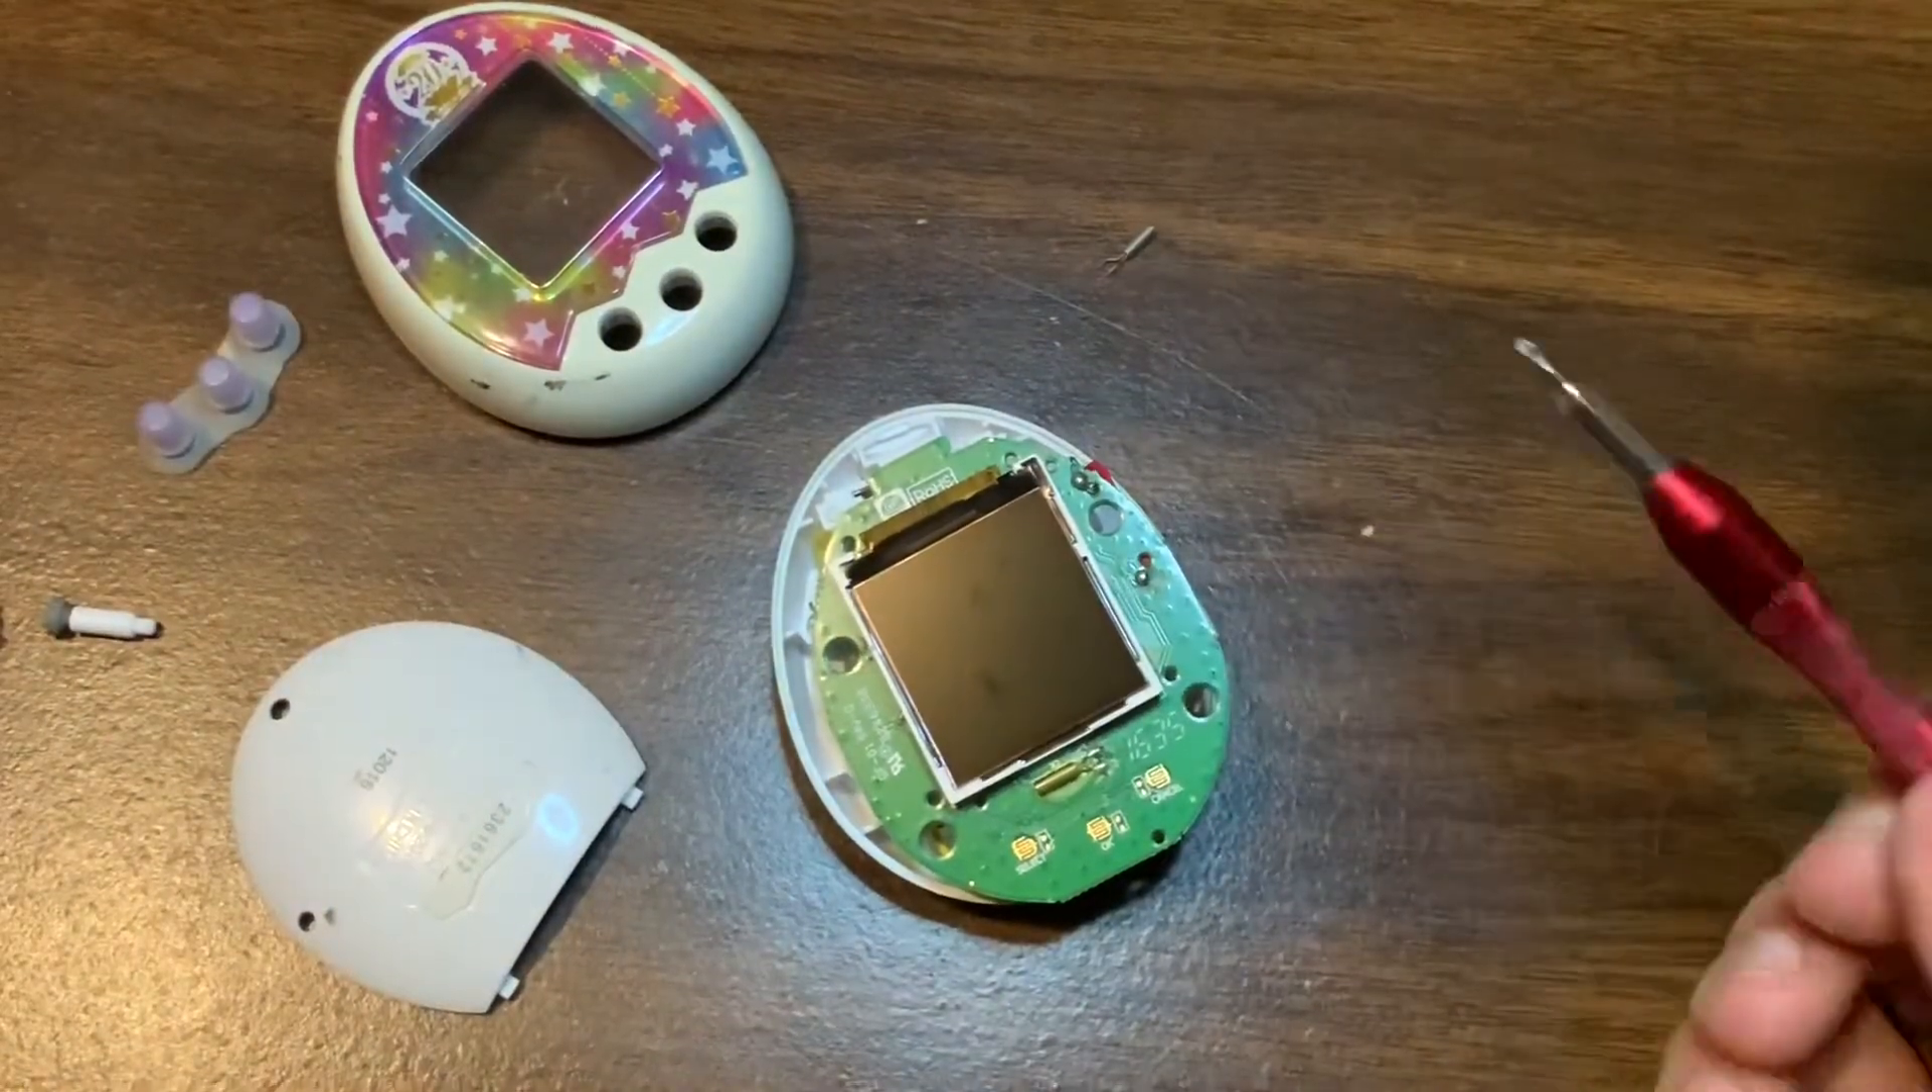I've already taken off the shell with the screwdriver.